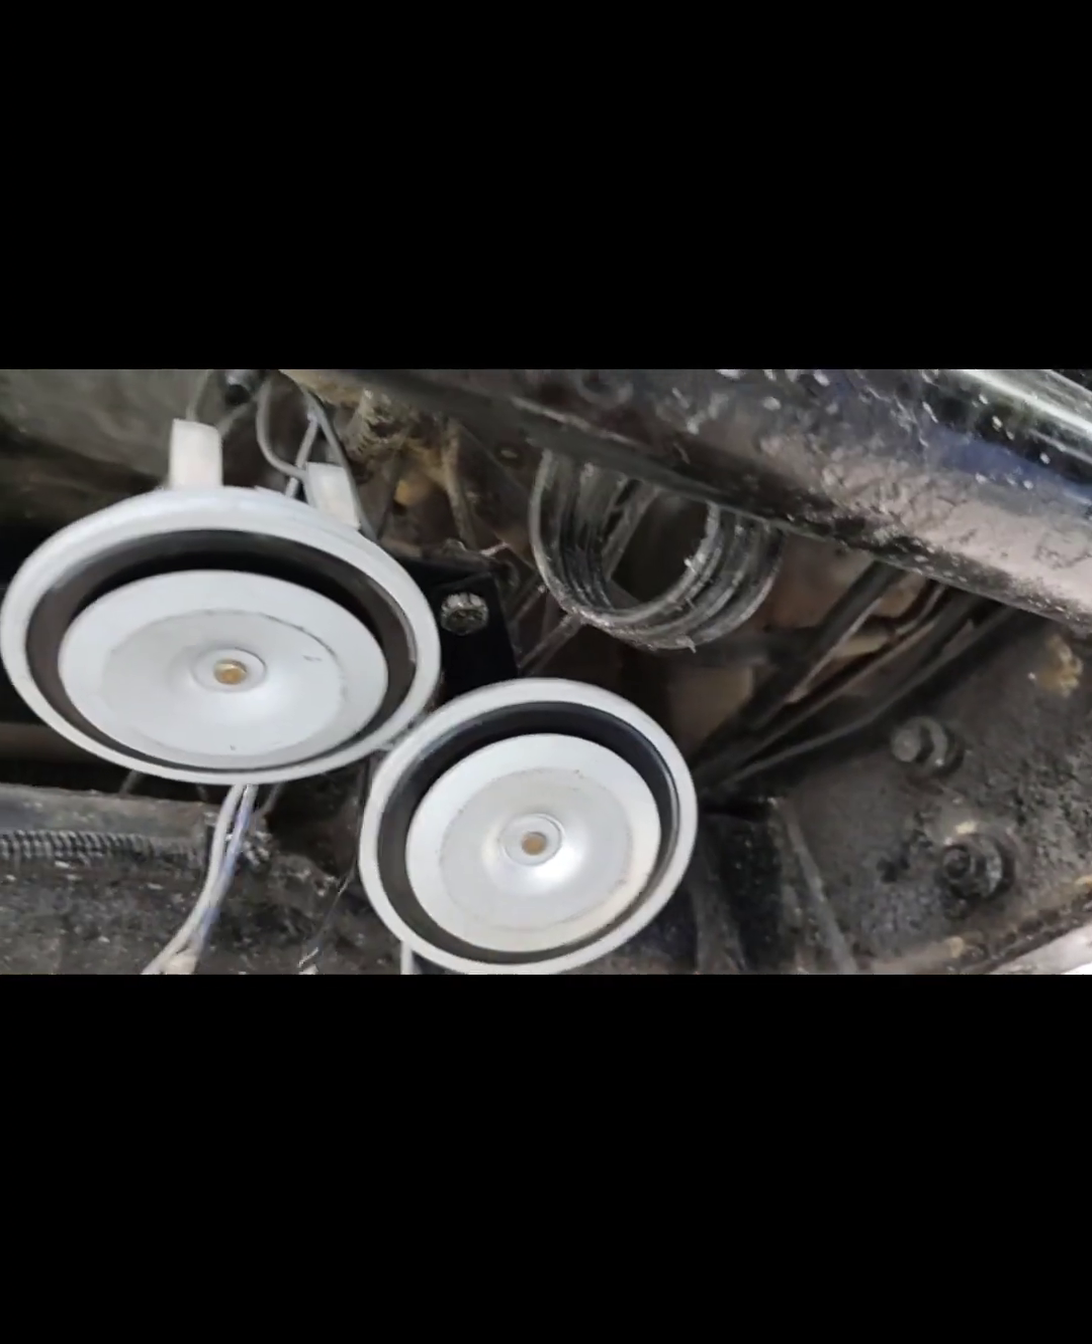Bueno aquí ya yo instale mis pitos.